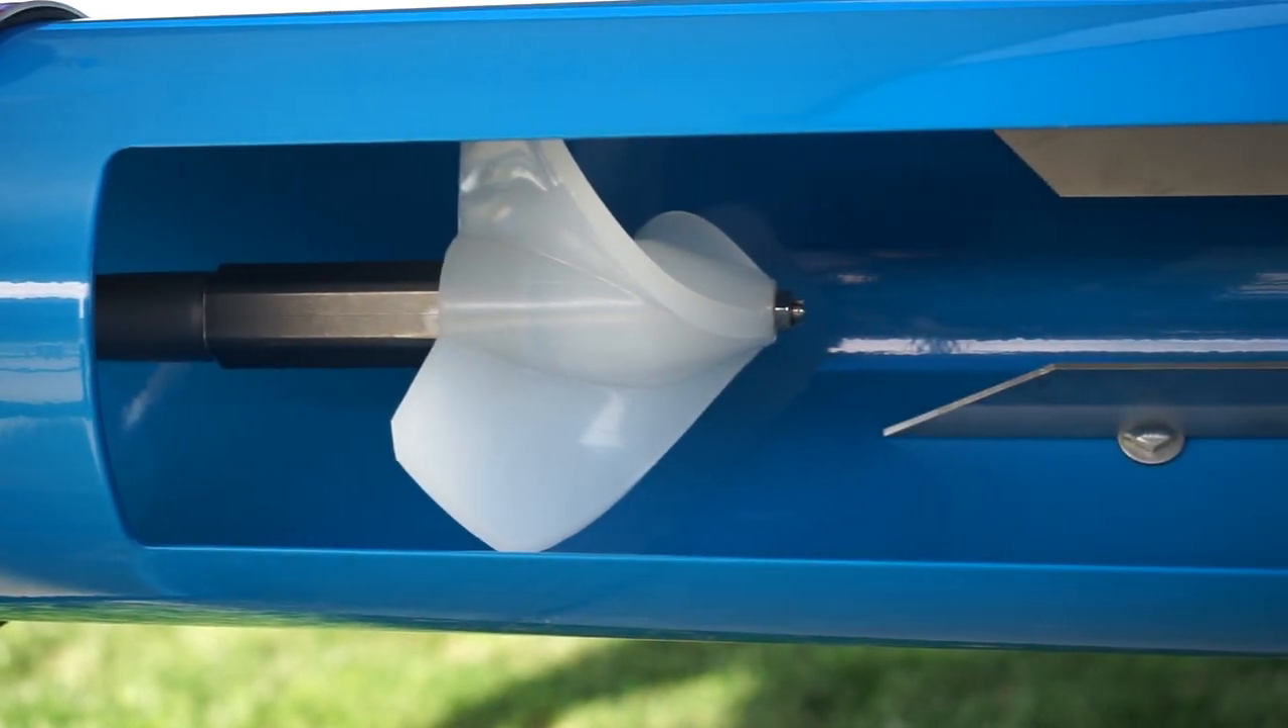You now have your MC propeller meter and your straightening vanes installed, and you're ready to pressurize the line and measure with confidence.